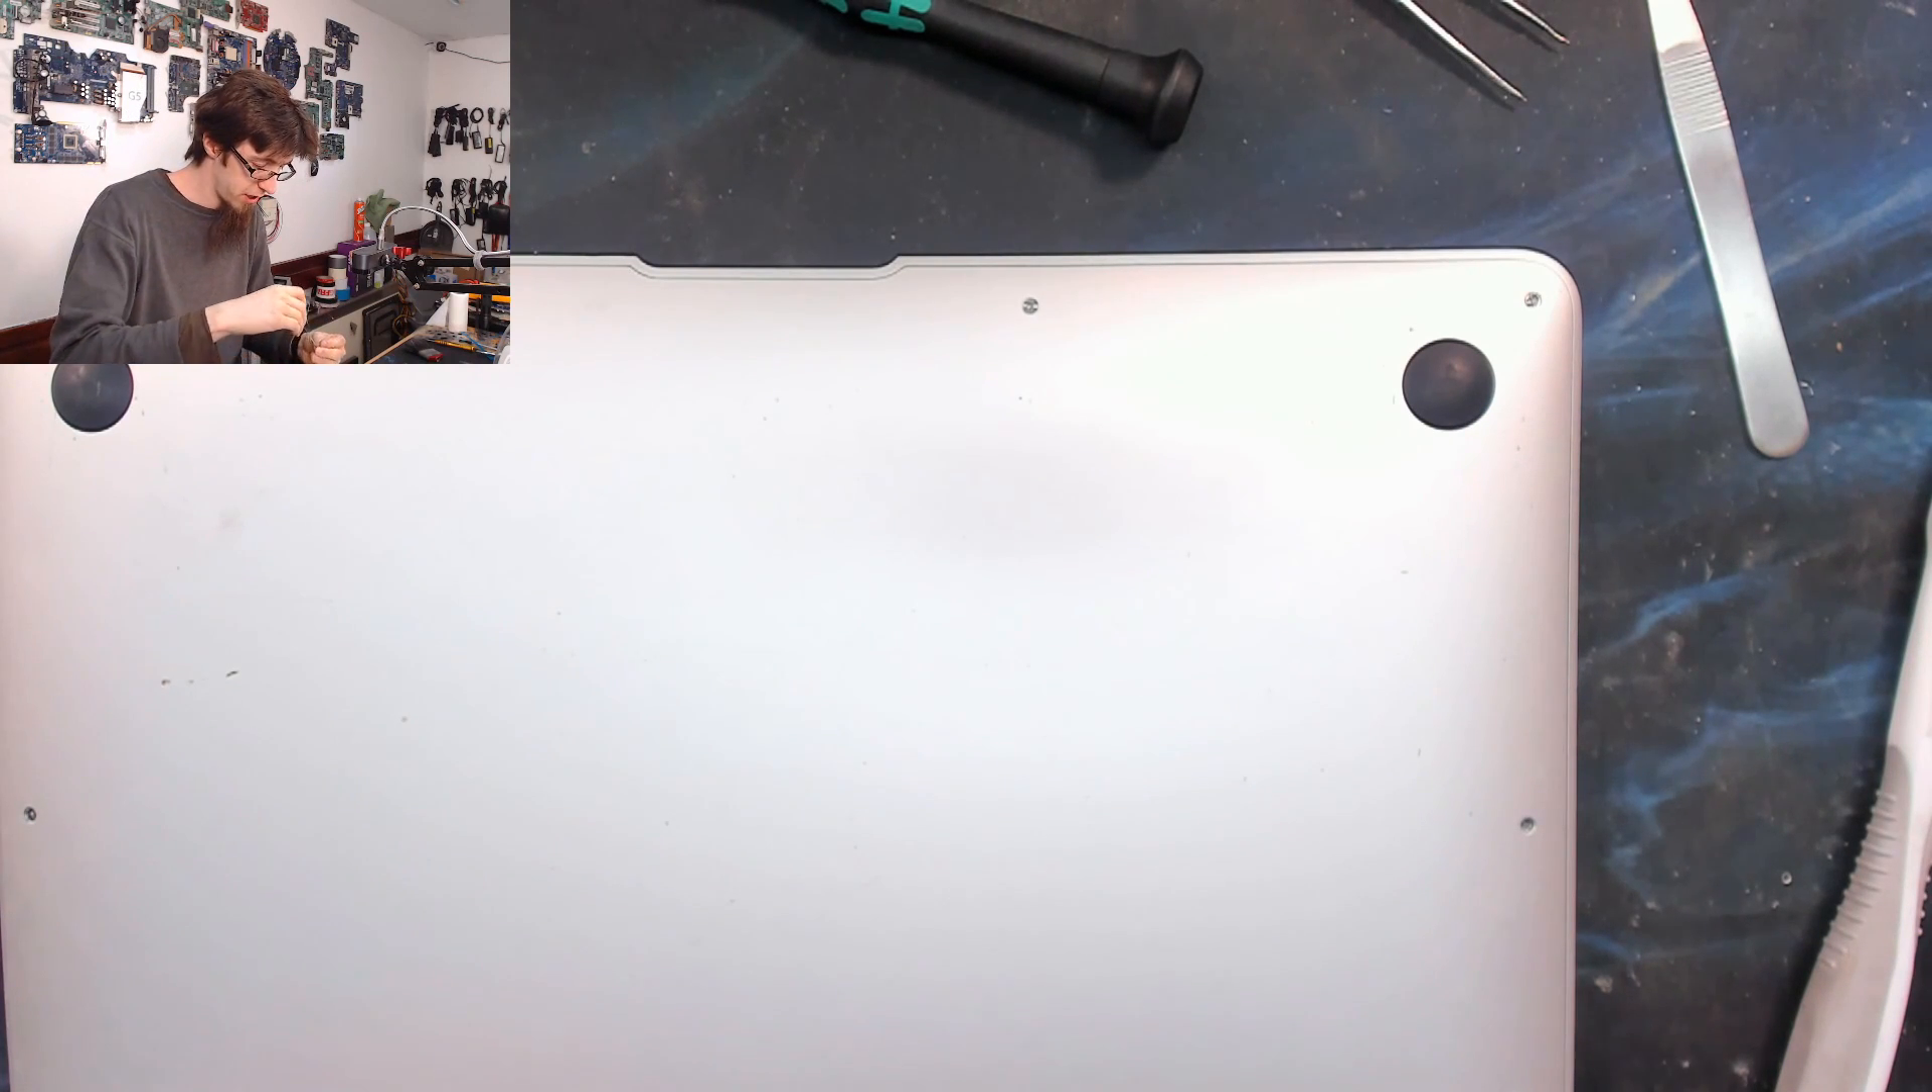Back cover on. And I'm just going to put on a couple of screws just to hold the back cover on while we test it.